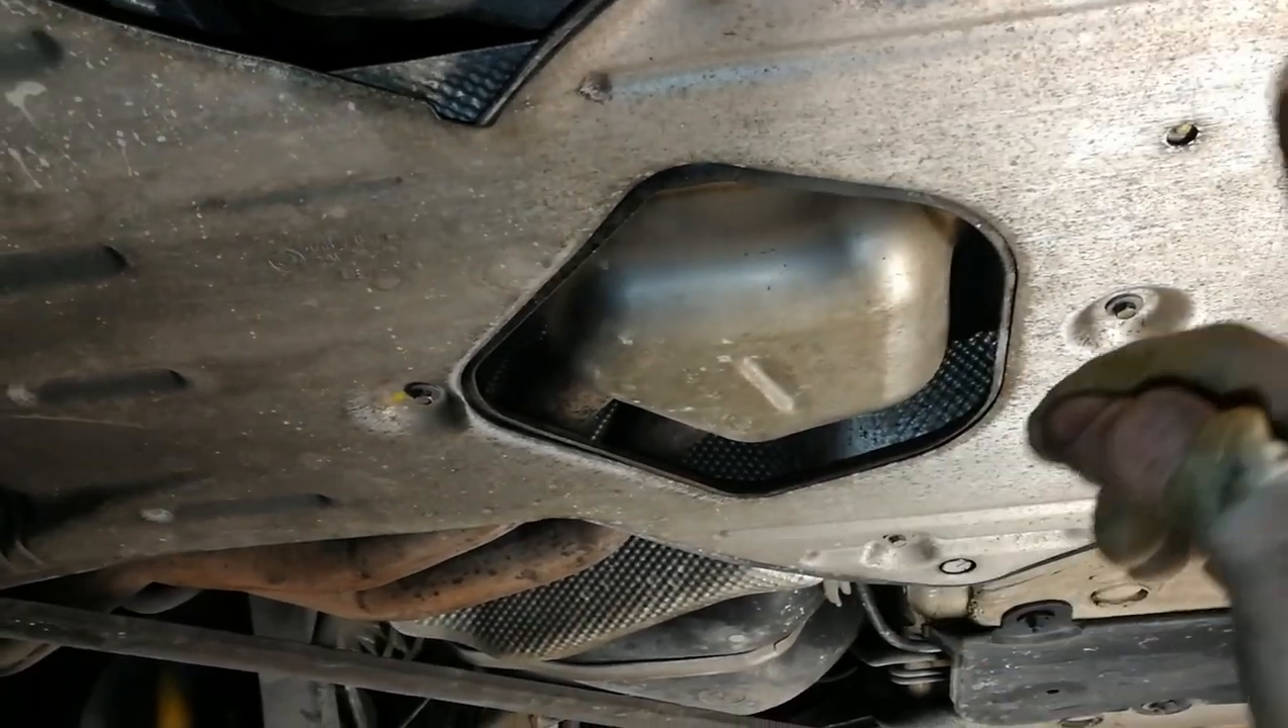Okay the splash shield is up.